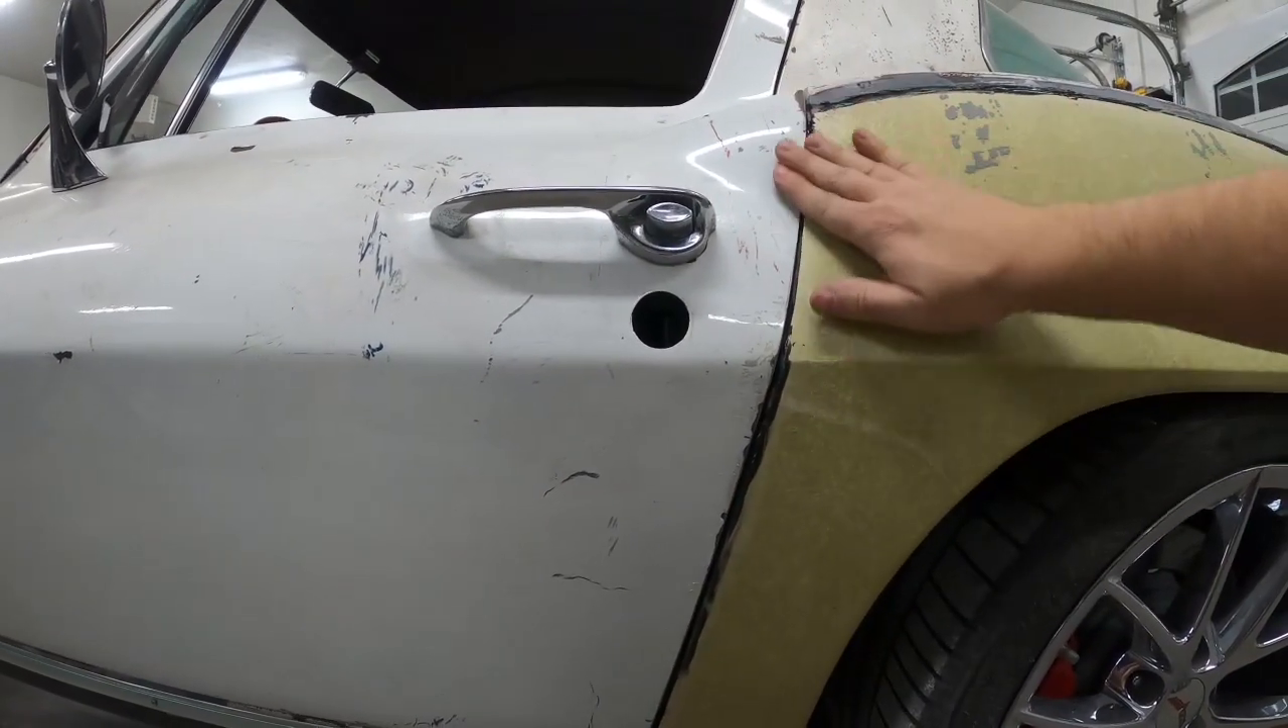The gap across here is nice and then again this door gap is basically perfect body line lines up nice it just flows with the door really well.